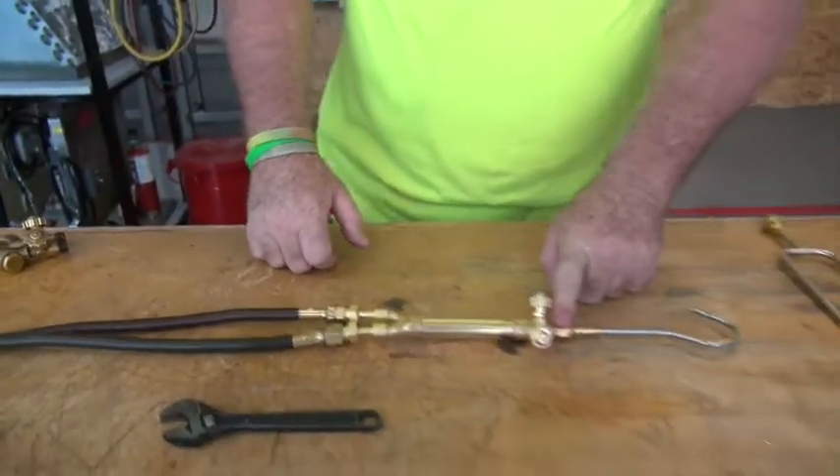All right I already have my head on the handle.